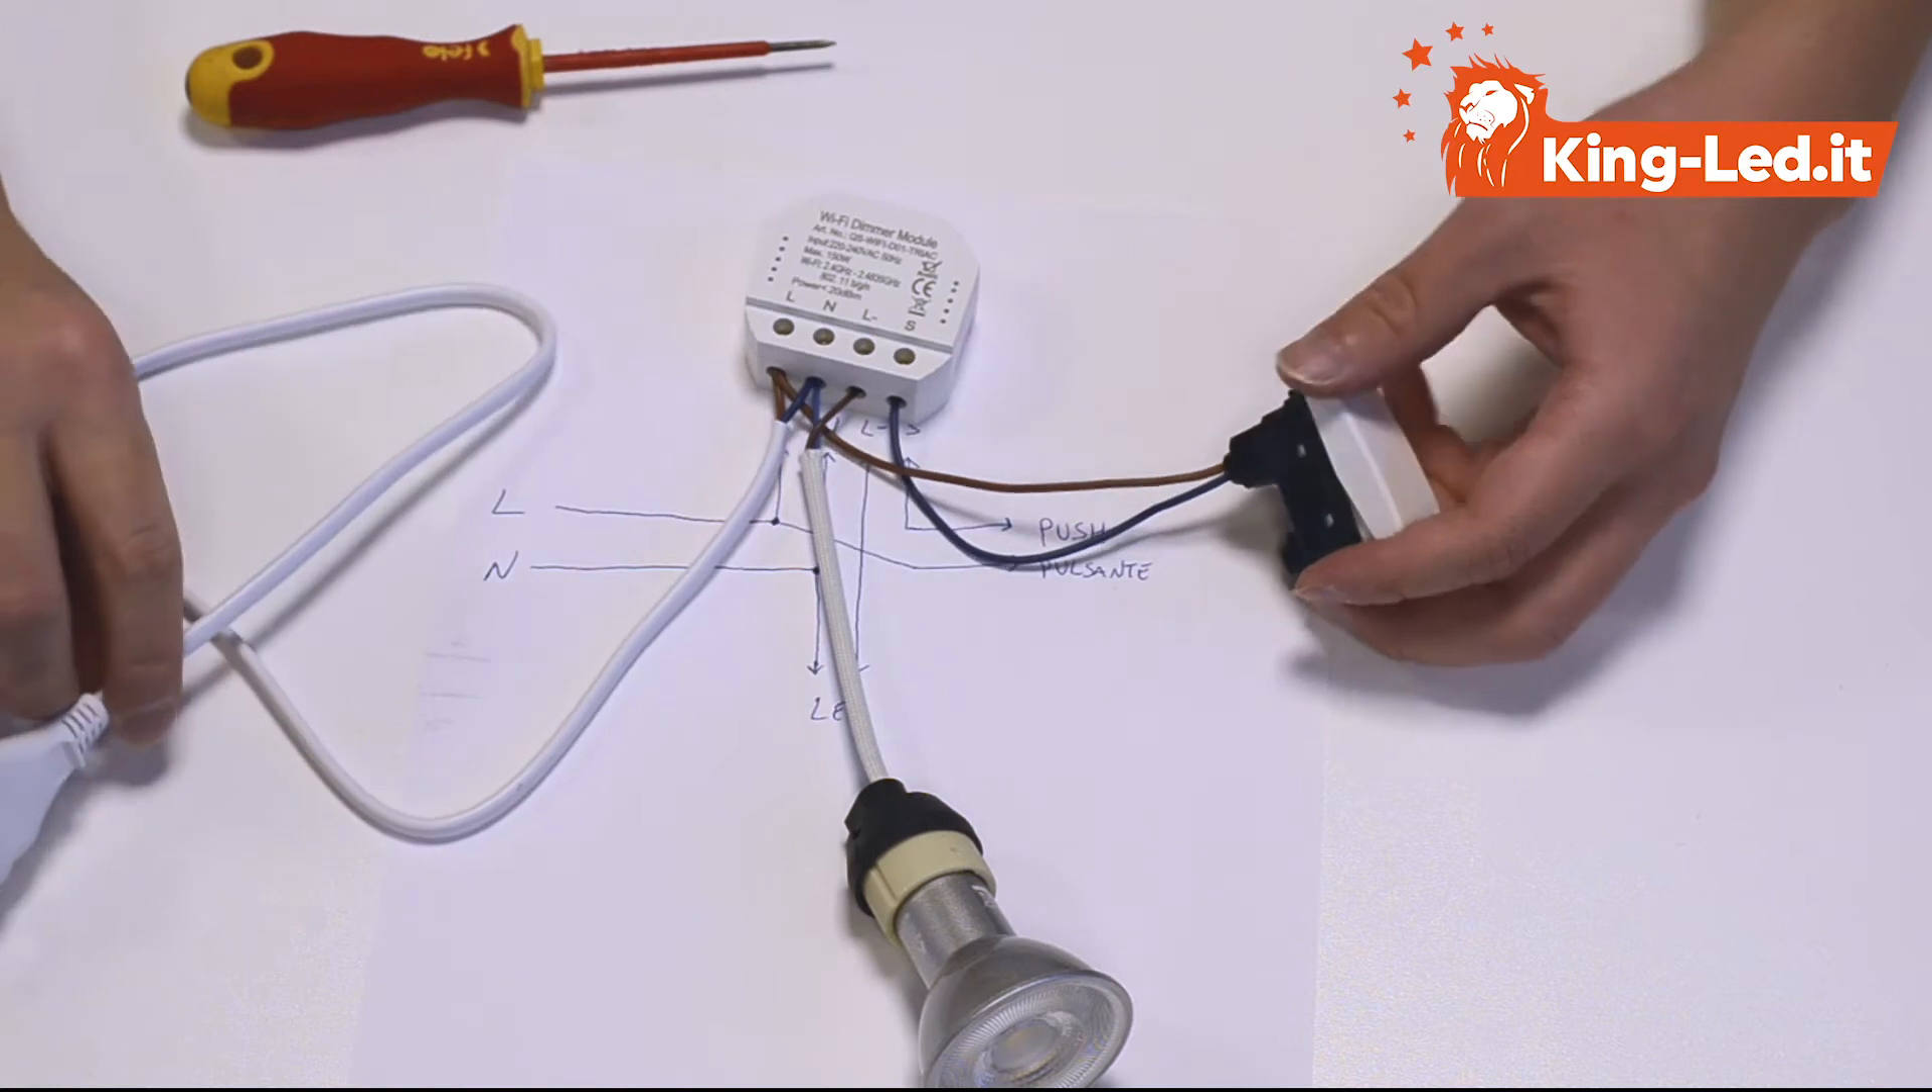Ecco qua abbiamo il nostro dimmer installato push led e presa.